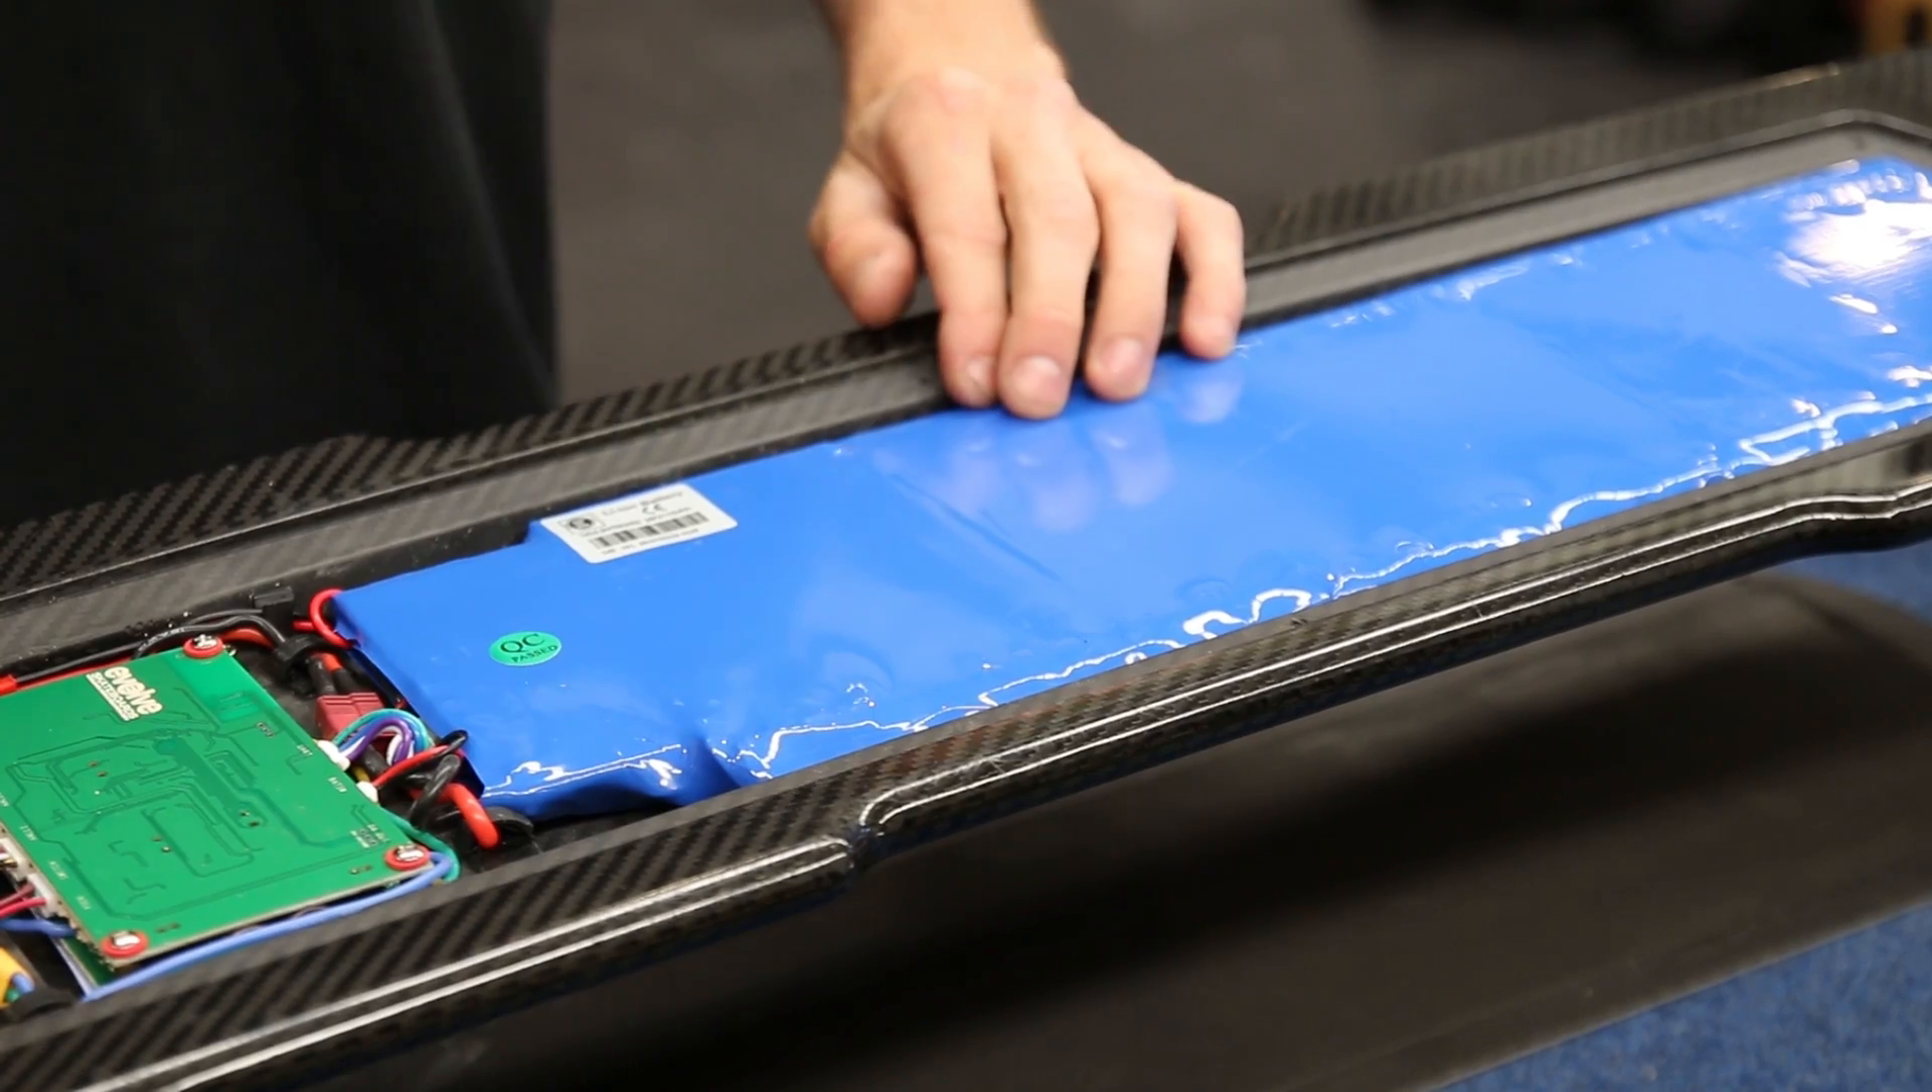Battery case comes off and you now have exposed the battery and the motor controller and all the wiring.